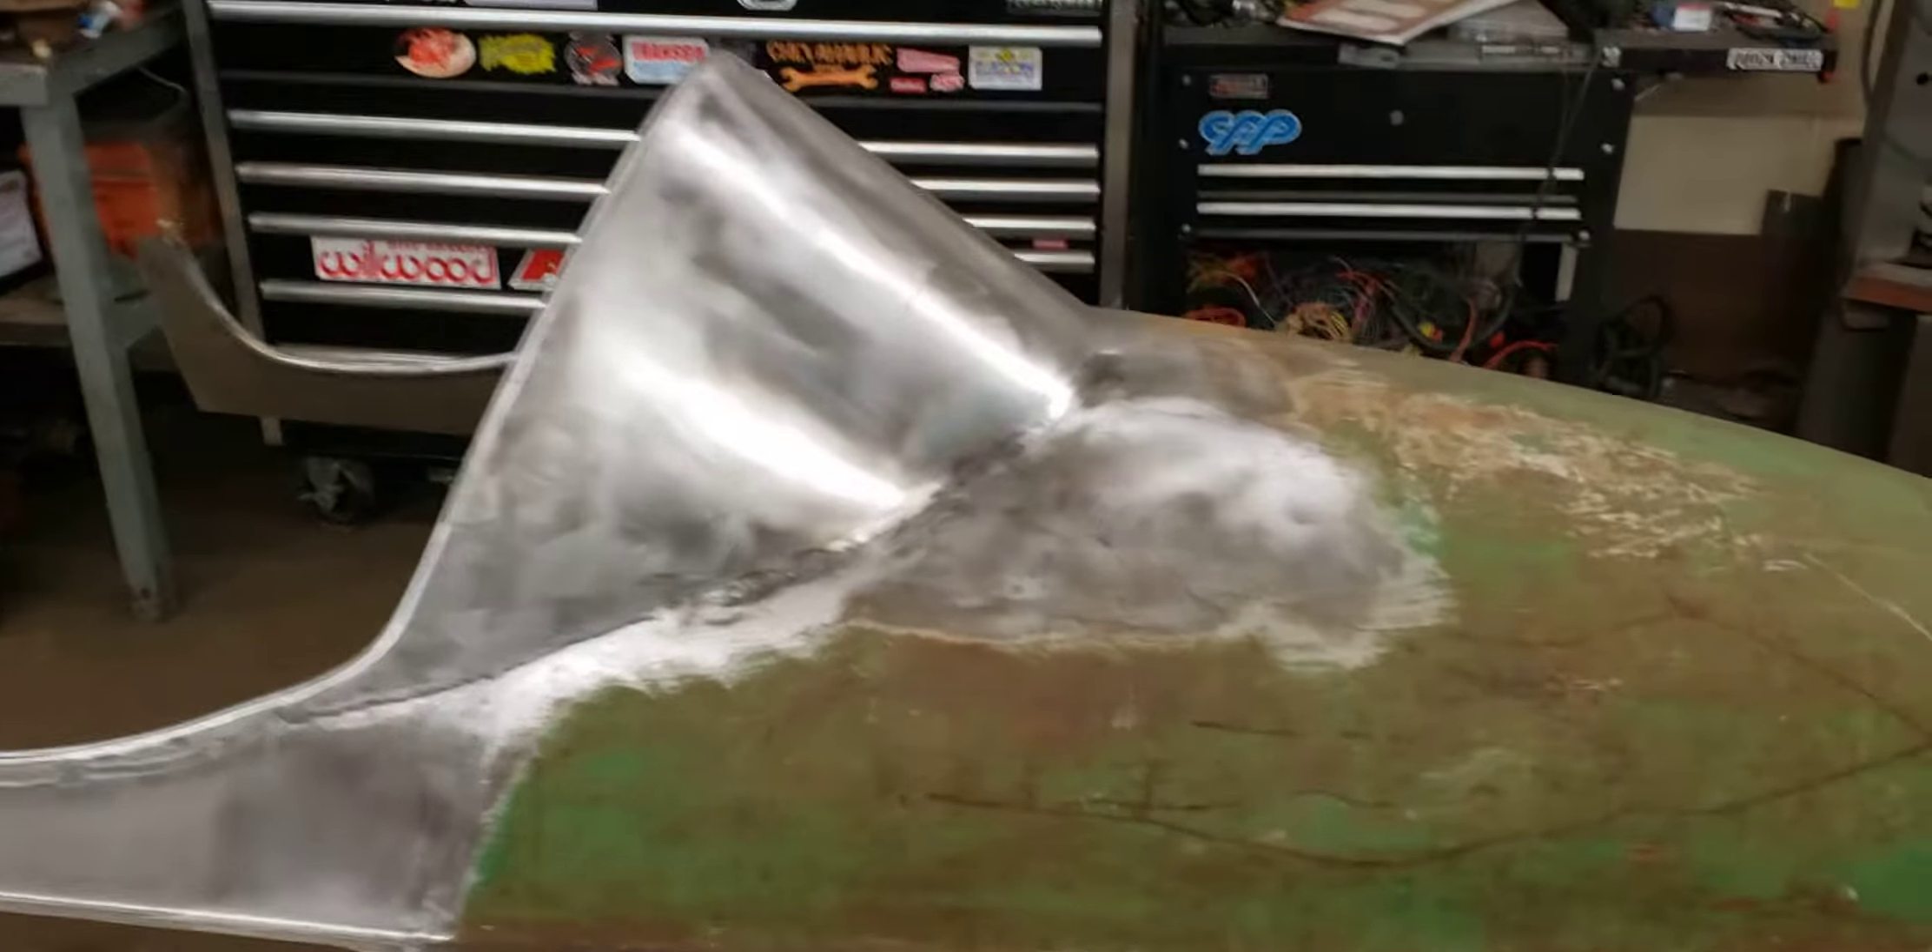Also got a lot of the sheet metal work done on the front half. It's all welded in and ground out.